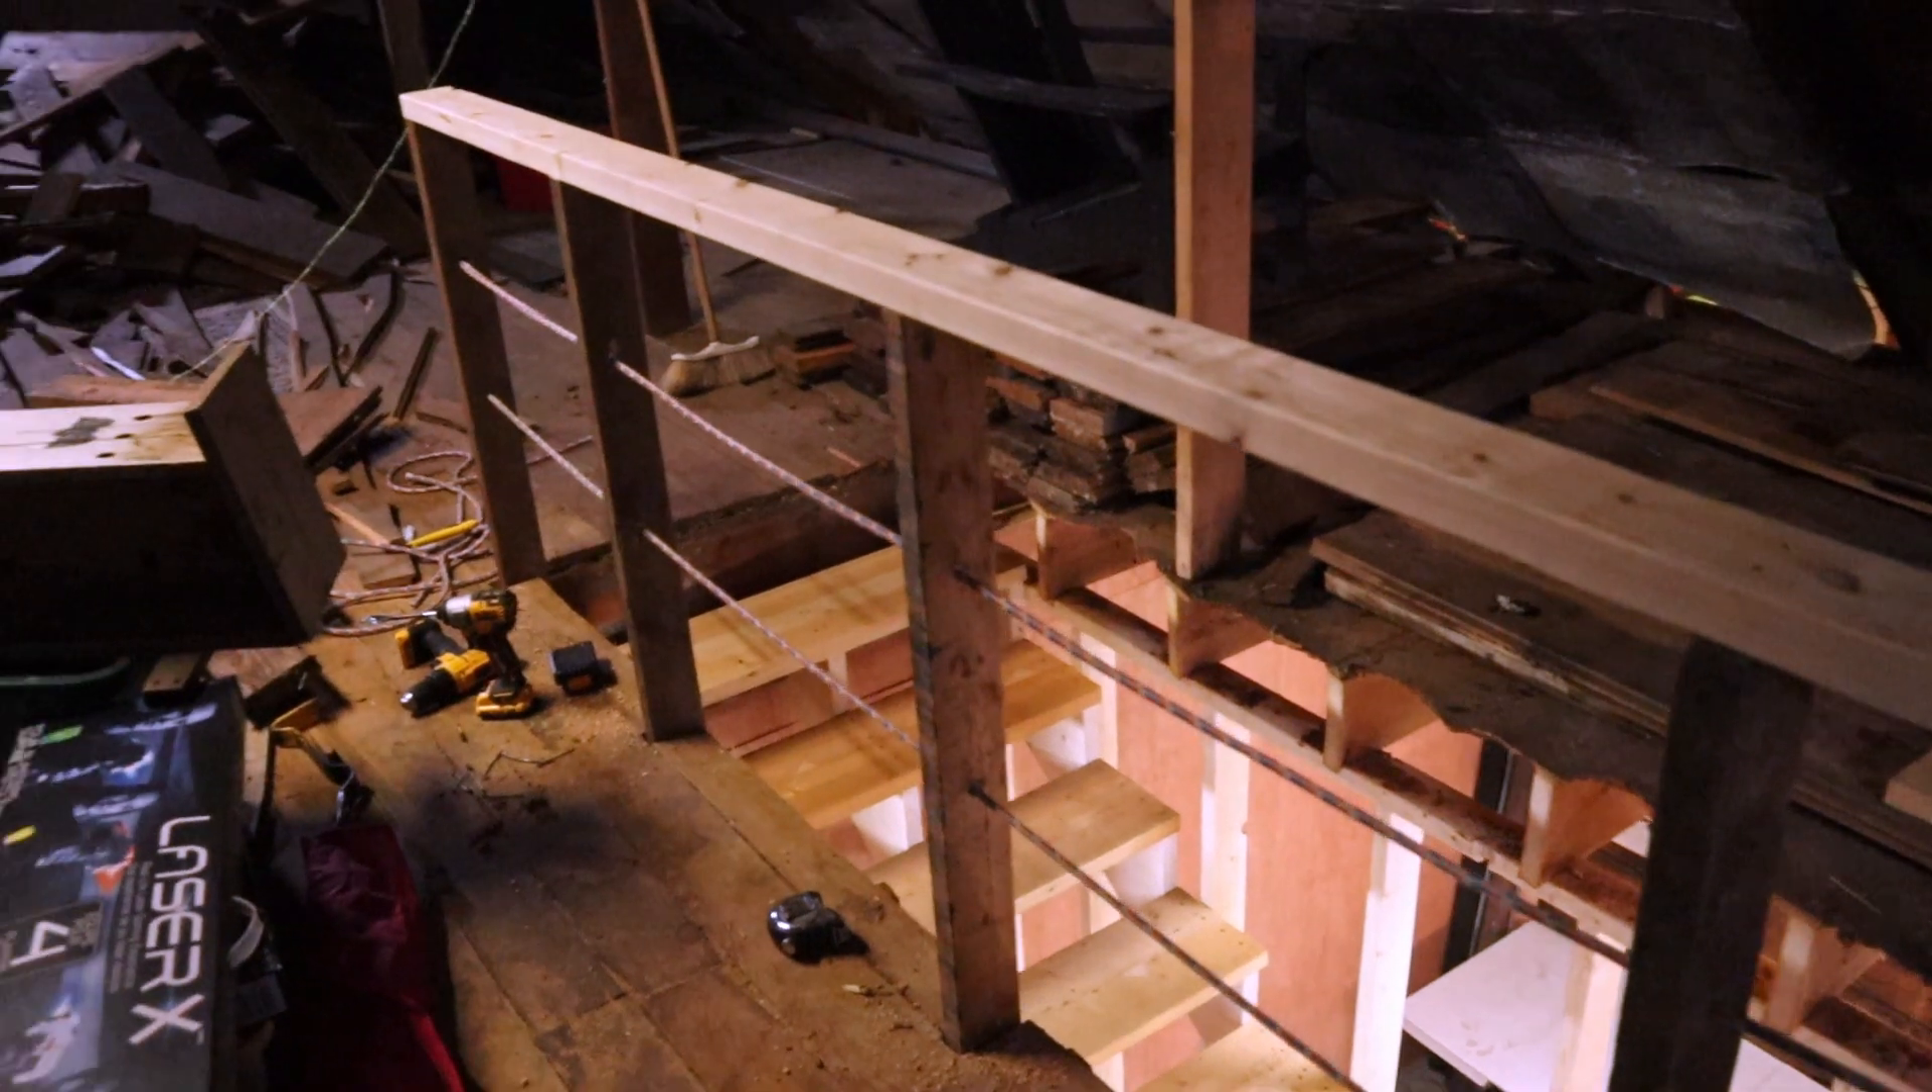I did have one 2x4 left over, so I used that for the top rail.